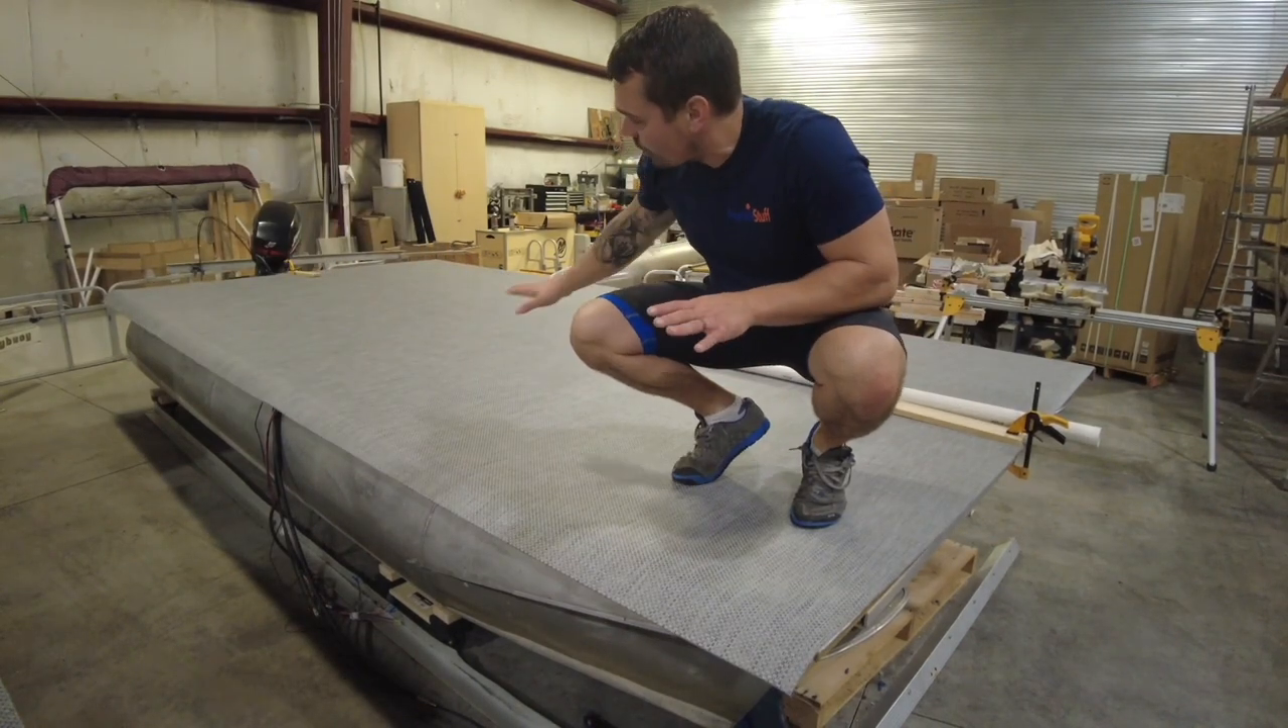Our vinyl is on, it's rolled down.